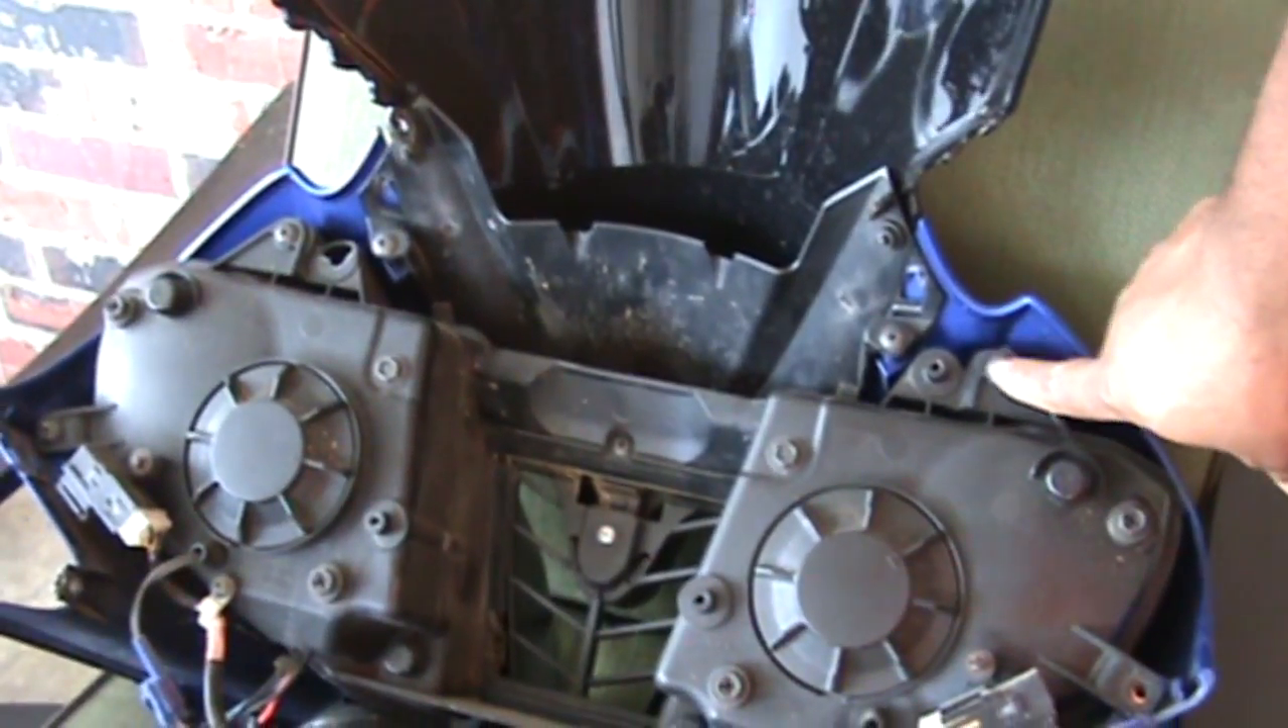Now i got the cowl off it's sitting in the chair um still got to remove these screws.